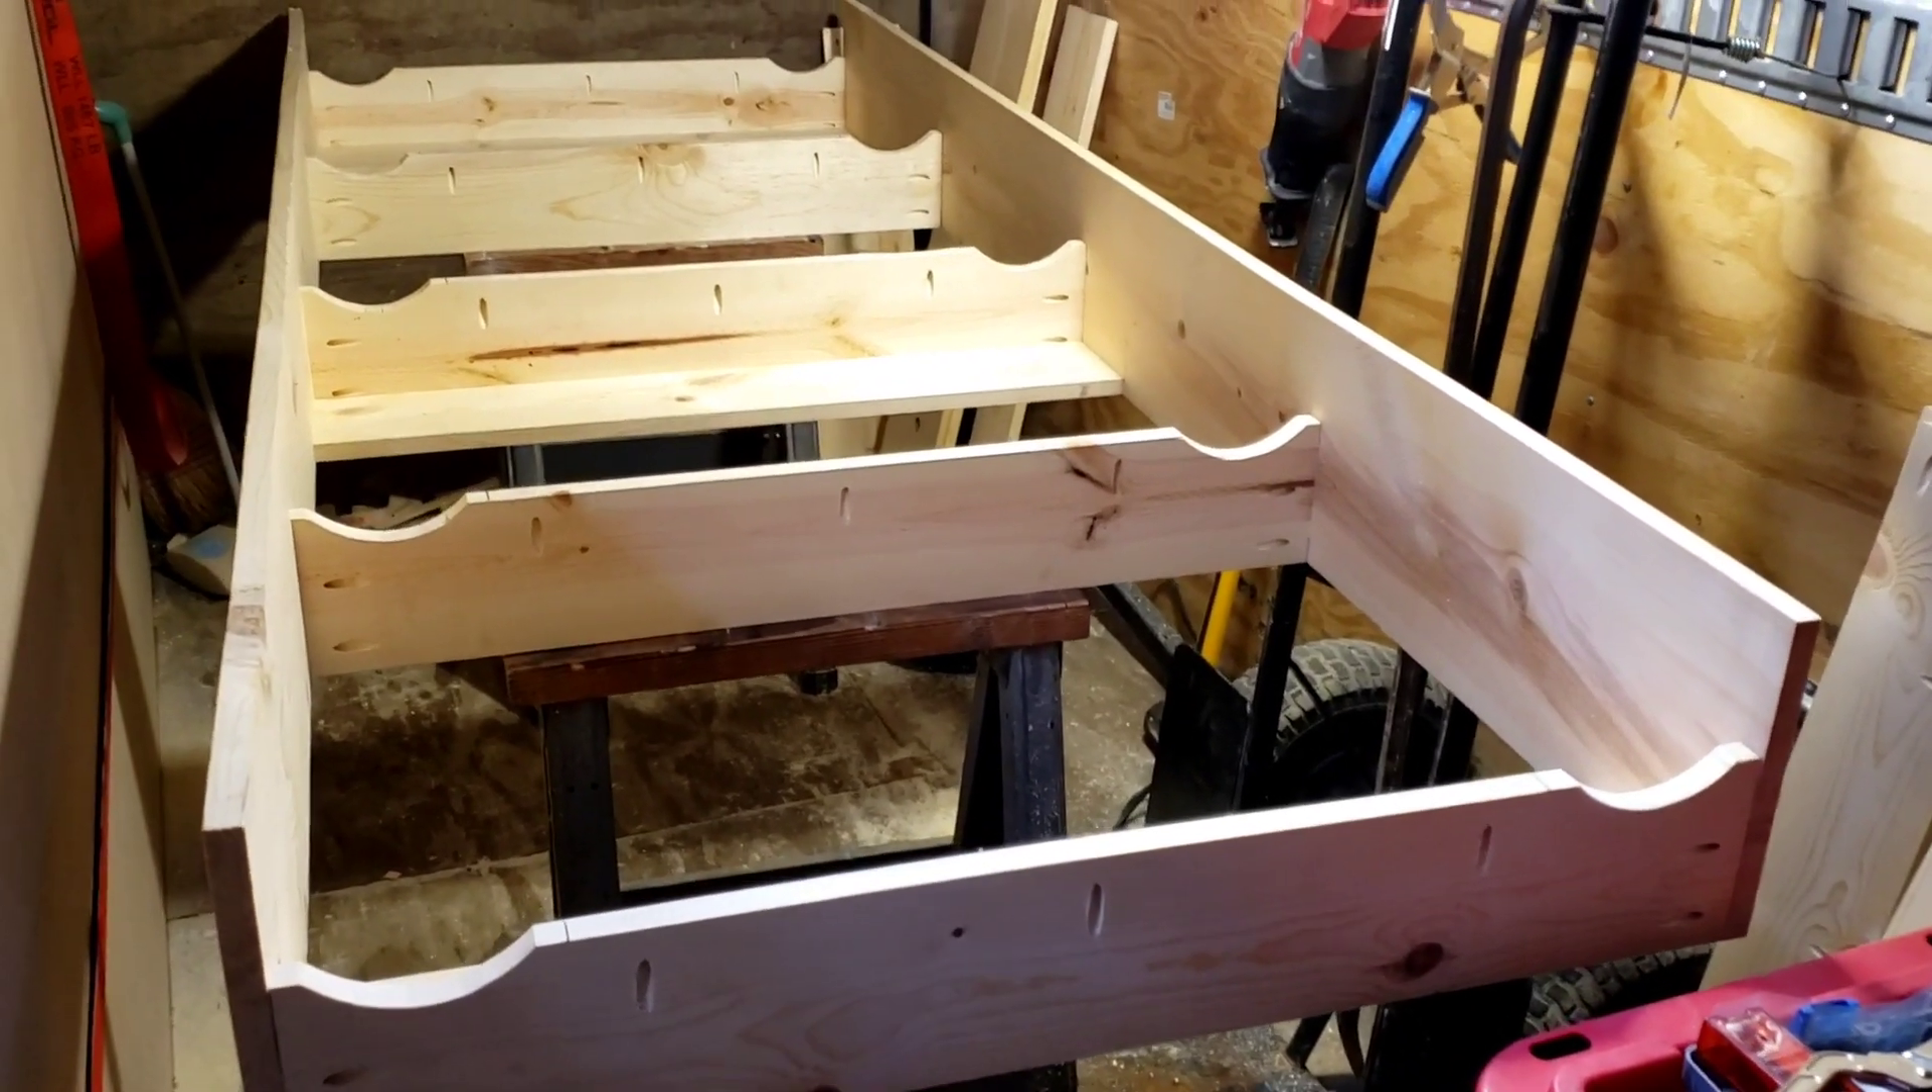All right I did this off camera but here is one of the eight-foot sections all screwed together.